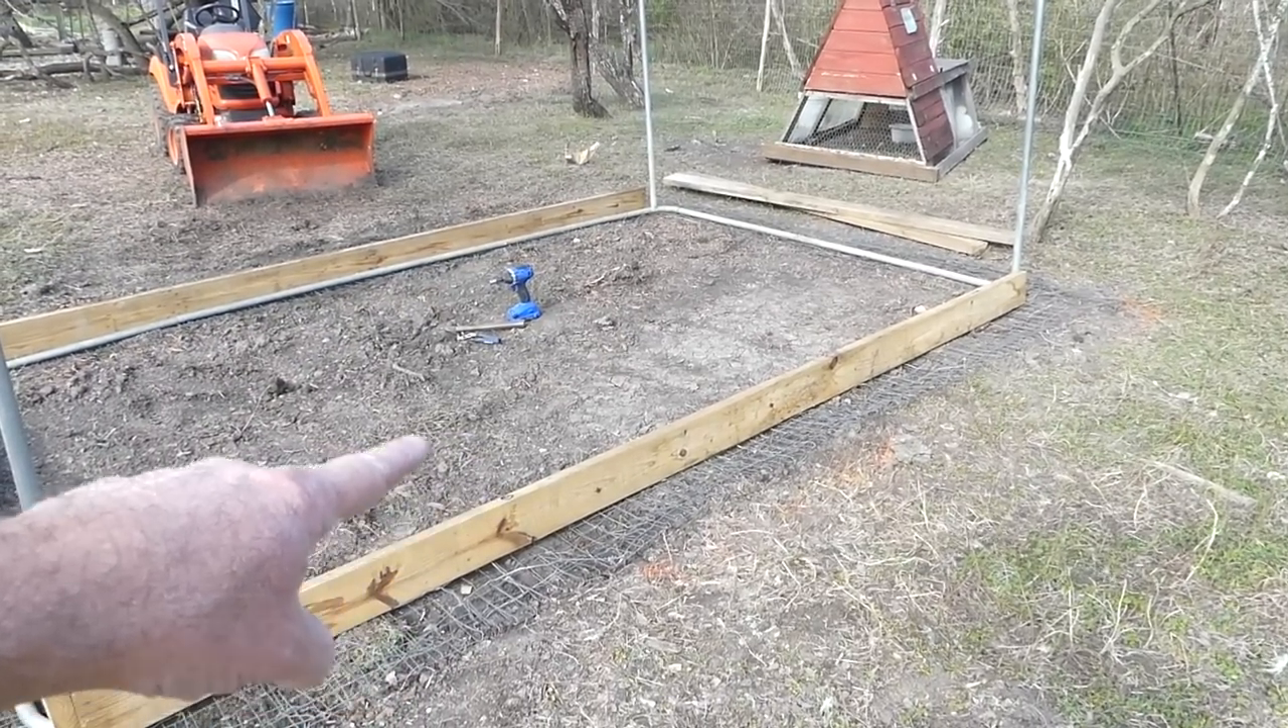I haven't screwed anything together yet but I laid on the end boards and the side boards.